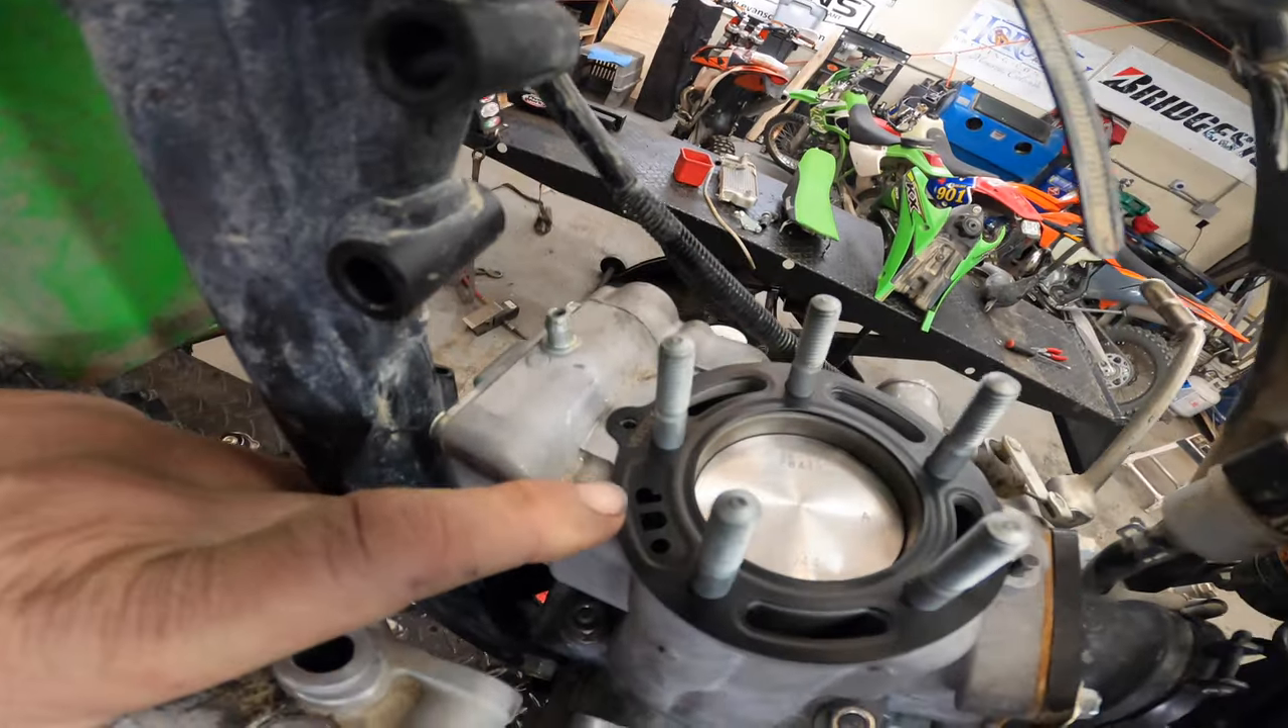So we got our gasket on. It's nice. It has this little thing that says up. So we put that up.